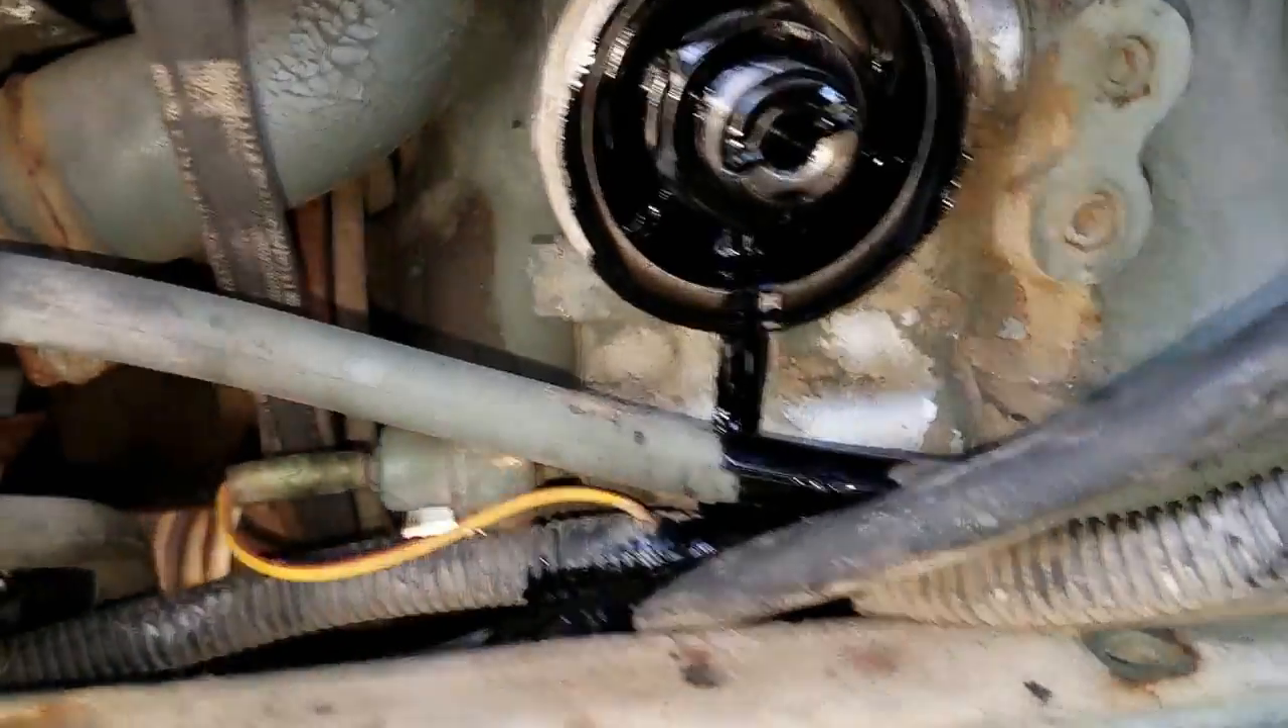Okay I've got the filter off. You can see the oil coming out of where the filter is.